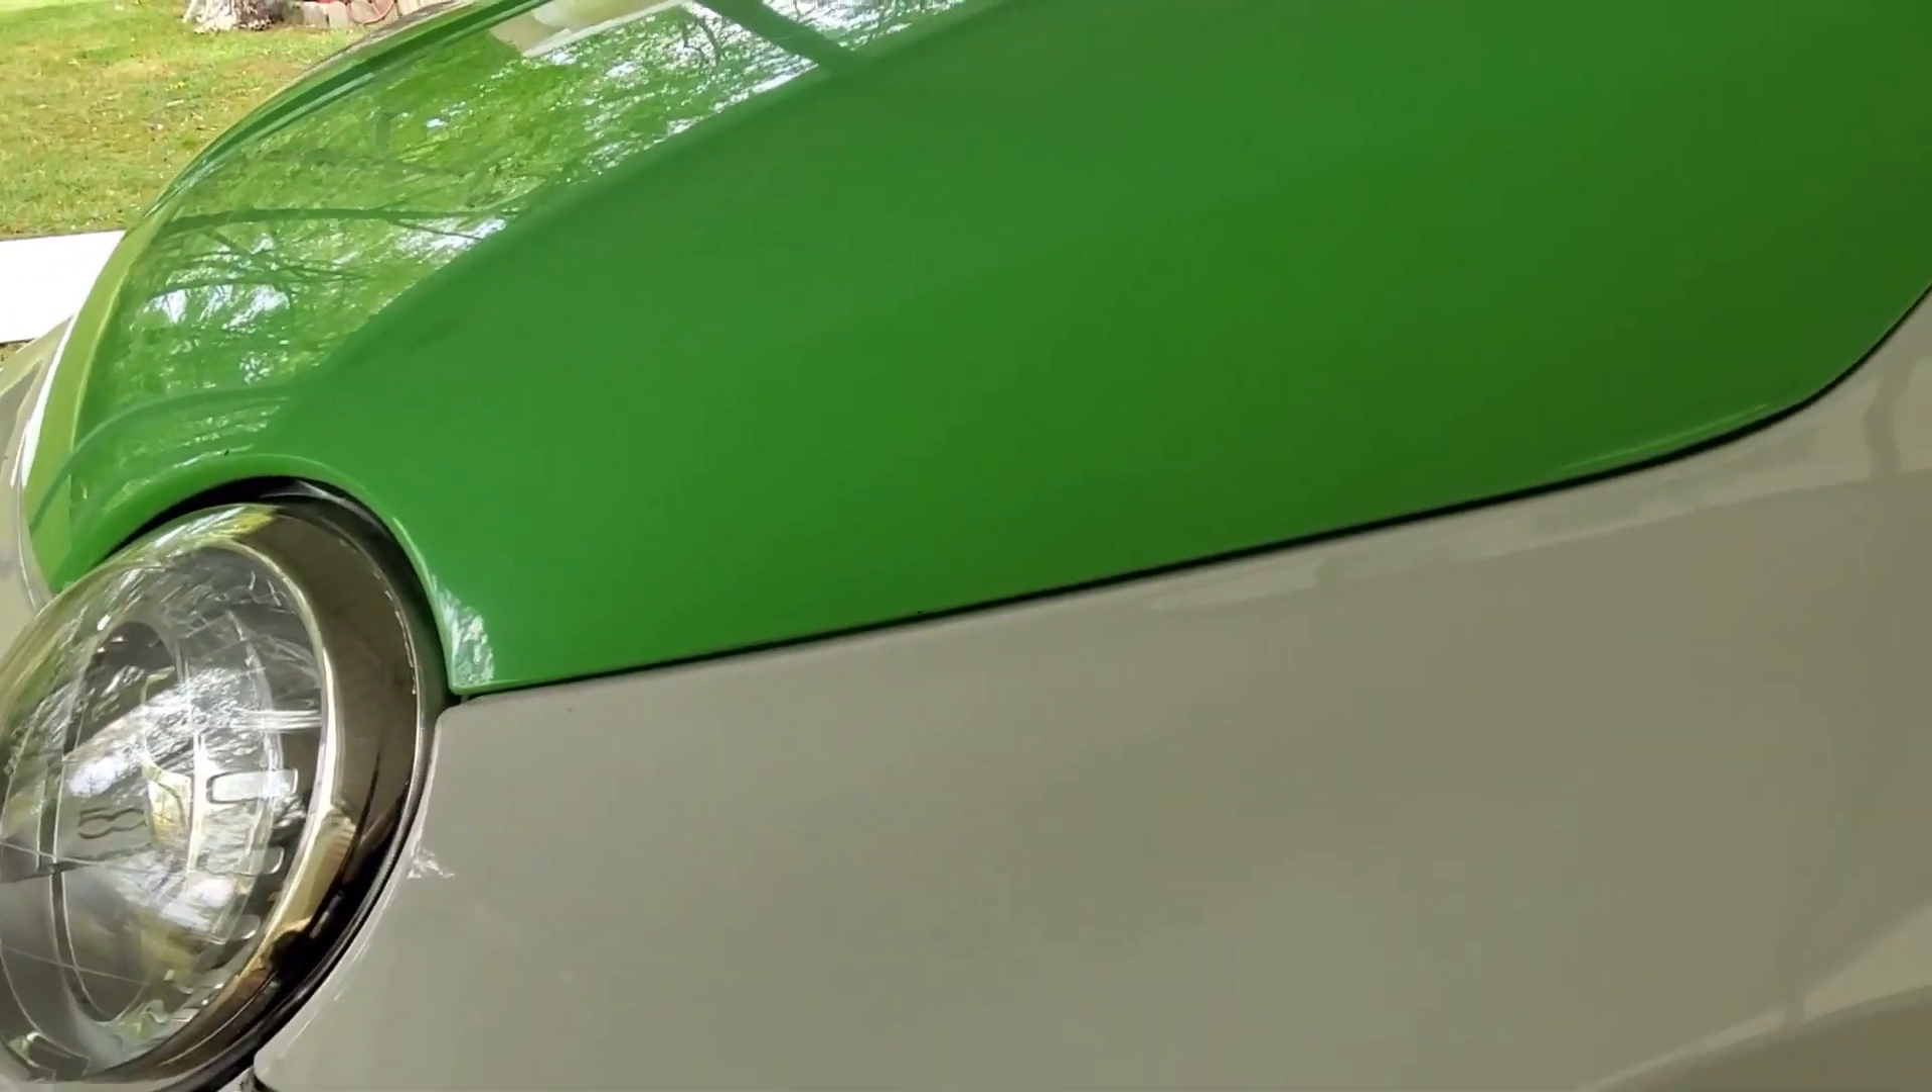So now the hood is on and as you can see it lines up pretty decently.